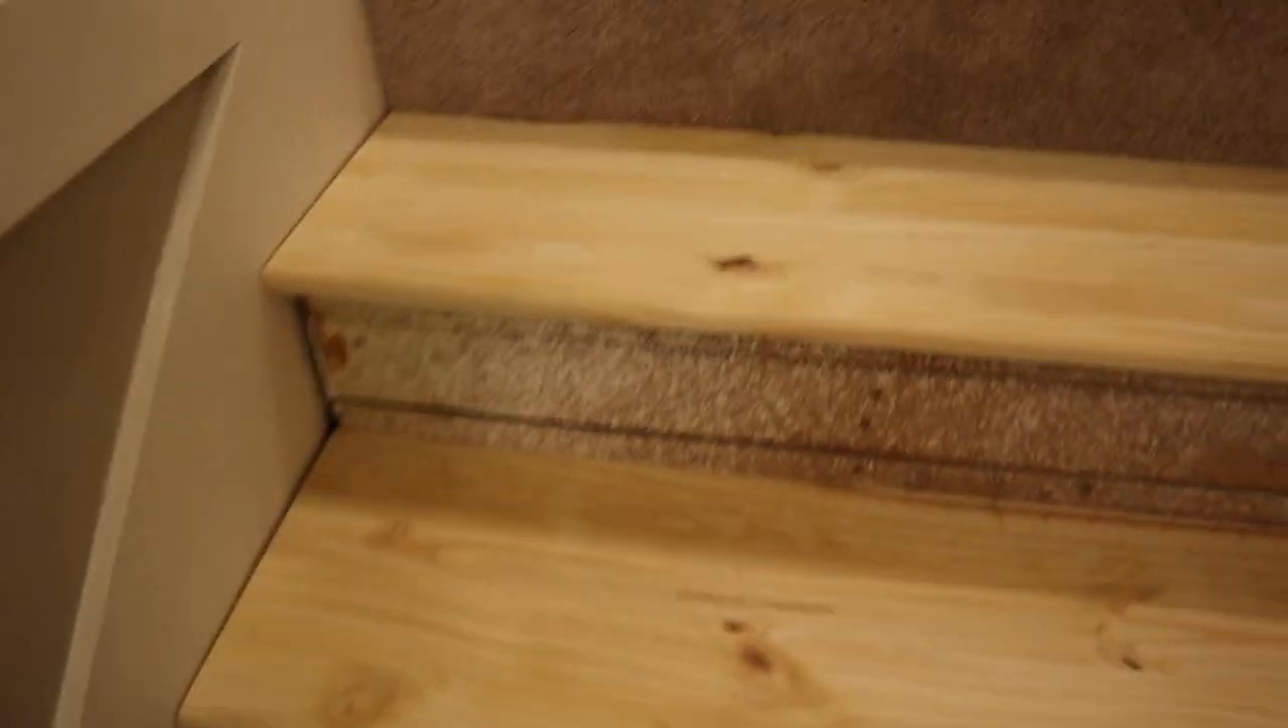Alright guys so we got all these stair treads in here still gotta put the riser in there.